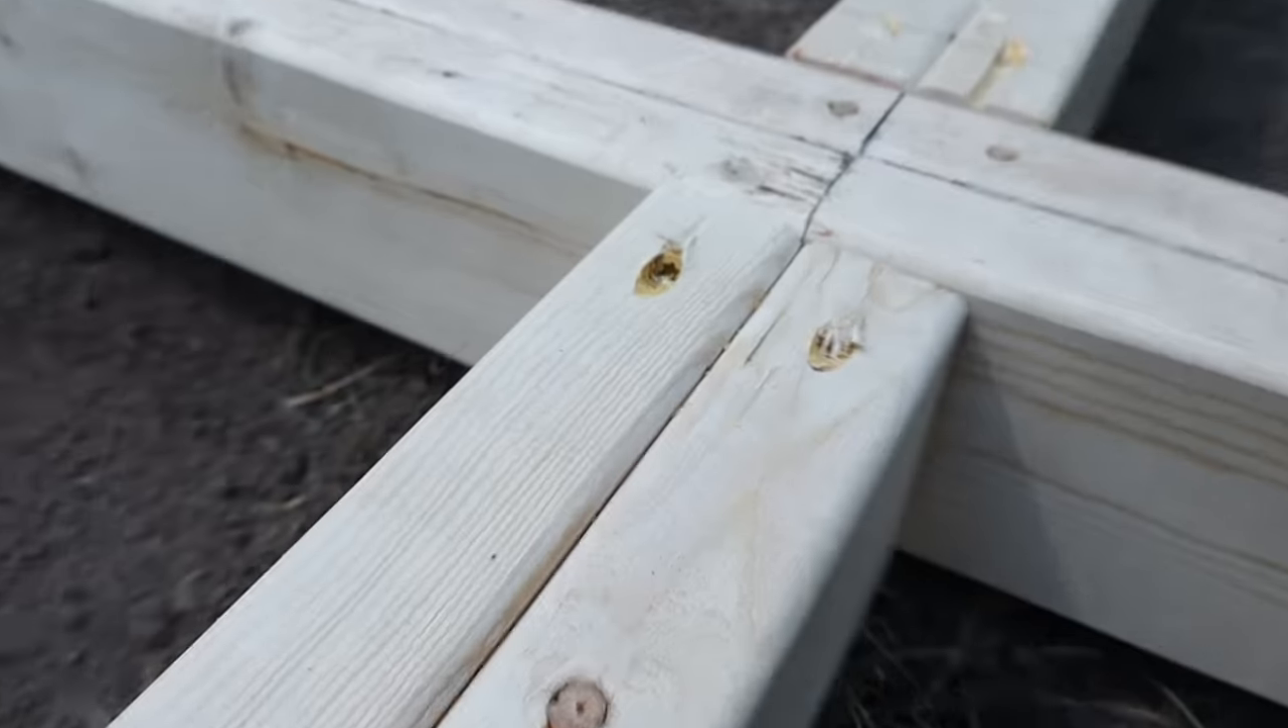So, I ended up toe nailing all of my connecting screws from the top.